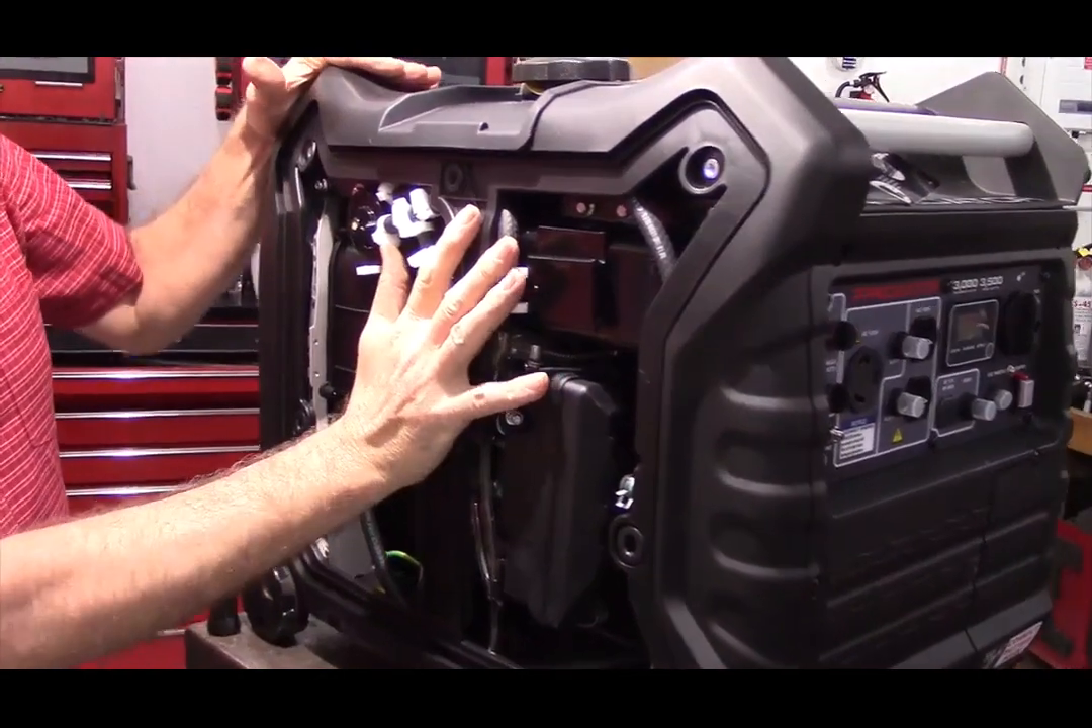So now all we have to do is put the covers back on.